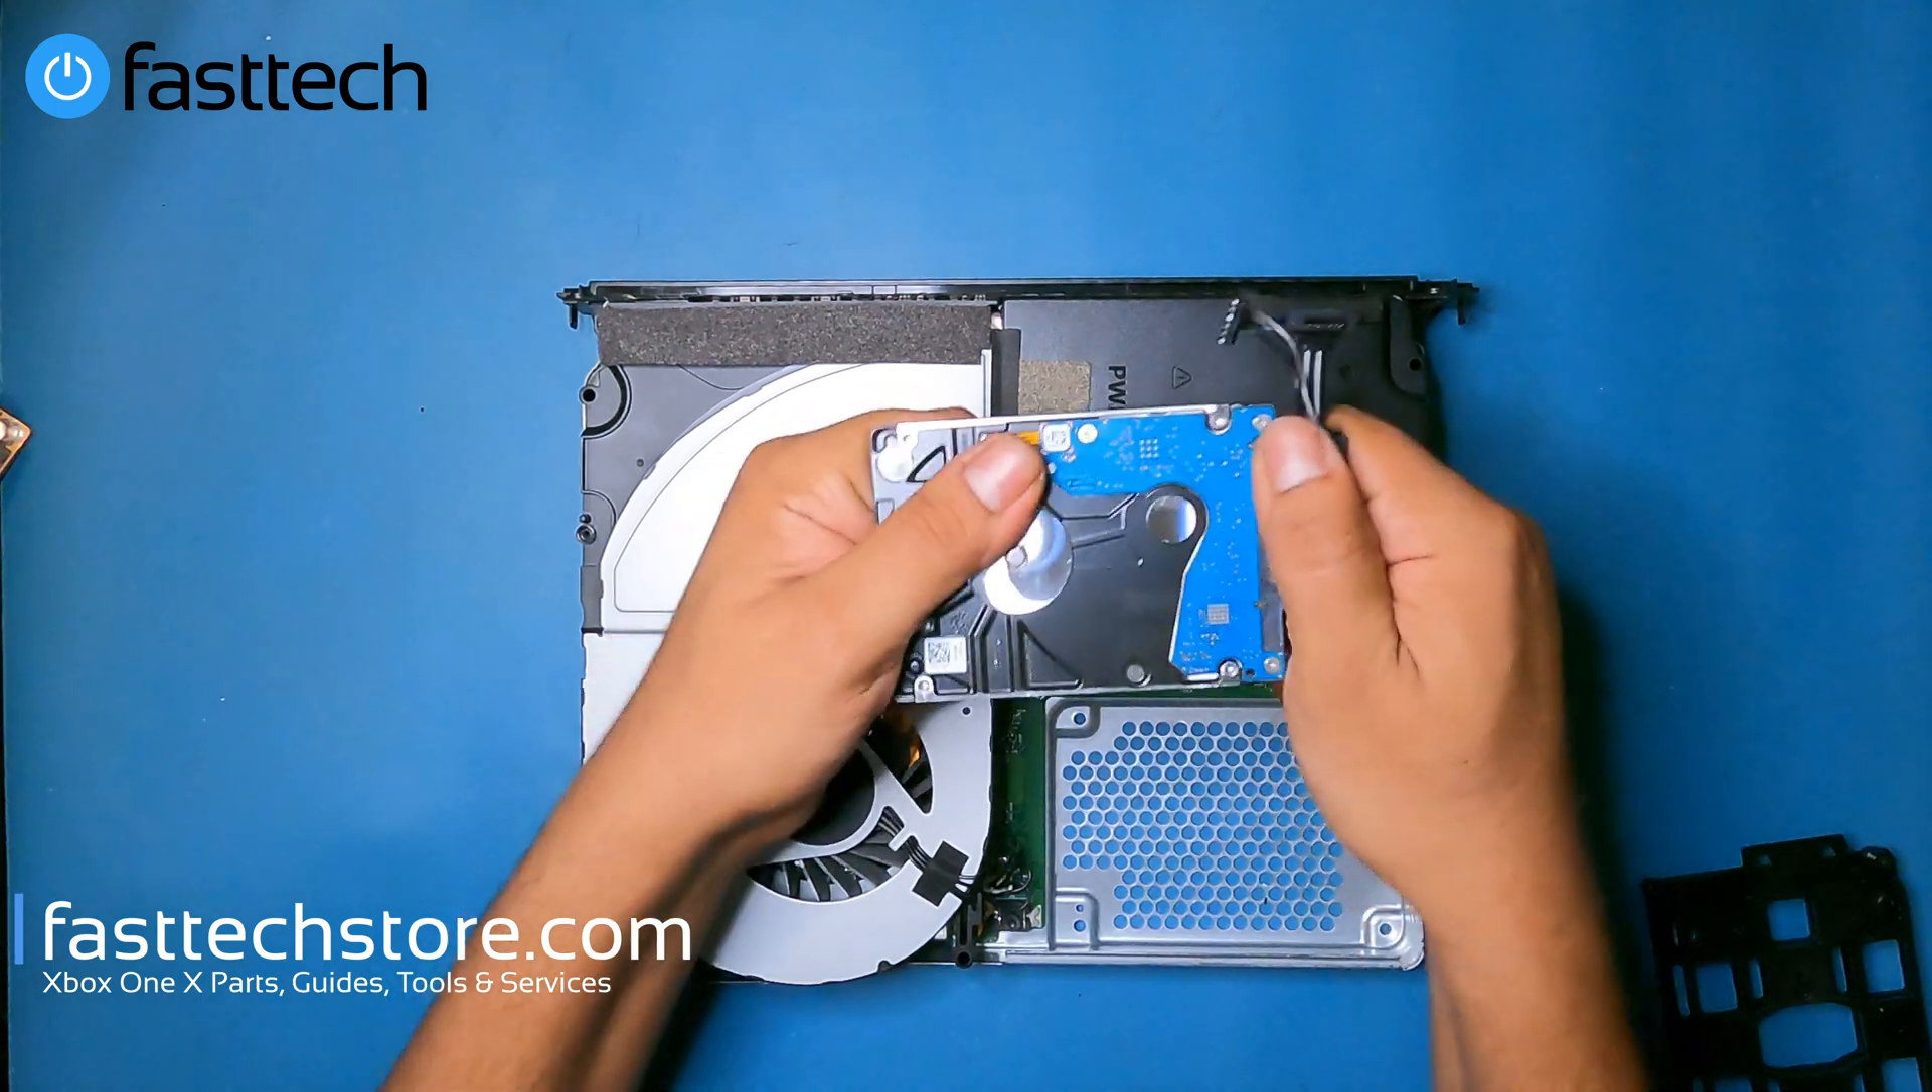And now the hard drive is free from its enclosure and now we can remove the connector and the hard drive is free.